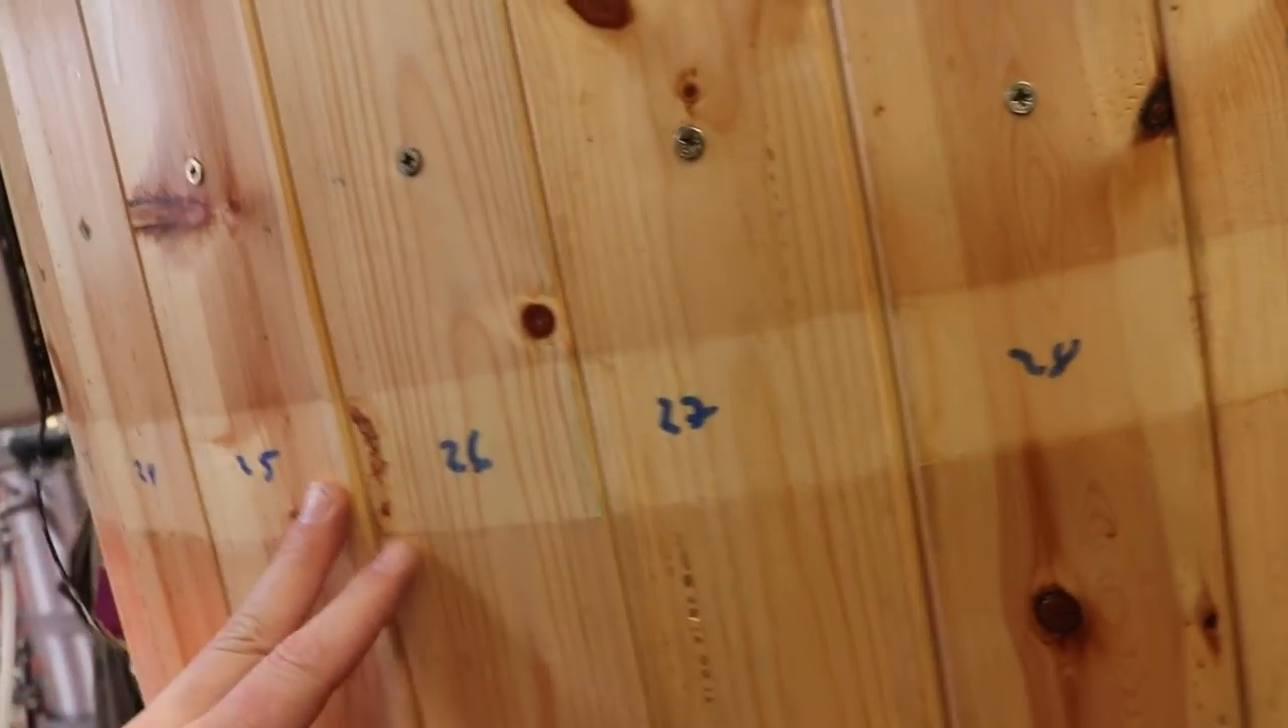And, then, I've got to take half of the tank panelling away. I've numbered them under where the banding will be, so we'll be able to put them back on in the correct order.